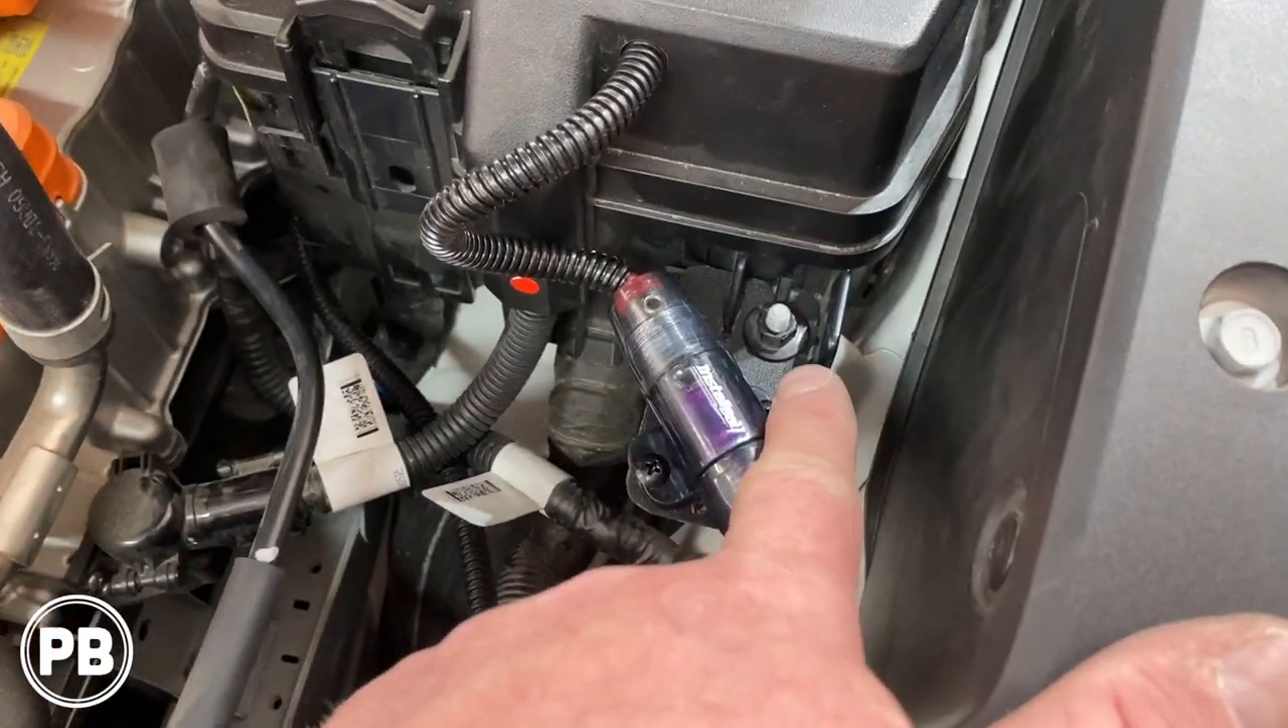Okay so we got our power wire connected through that little hole that we made all split loomed and we made a nice little fuse holder here. It's nice and sturdy.